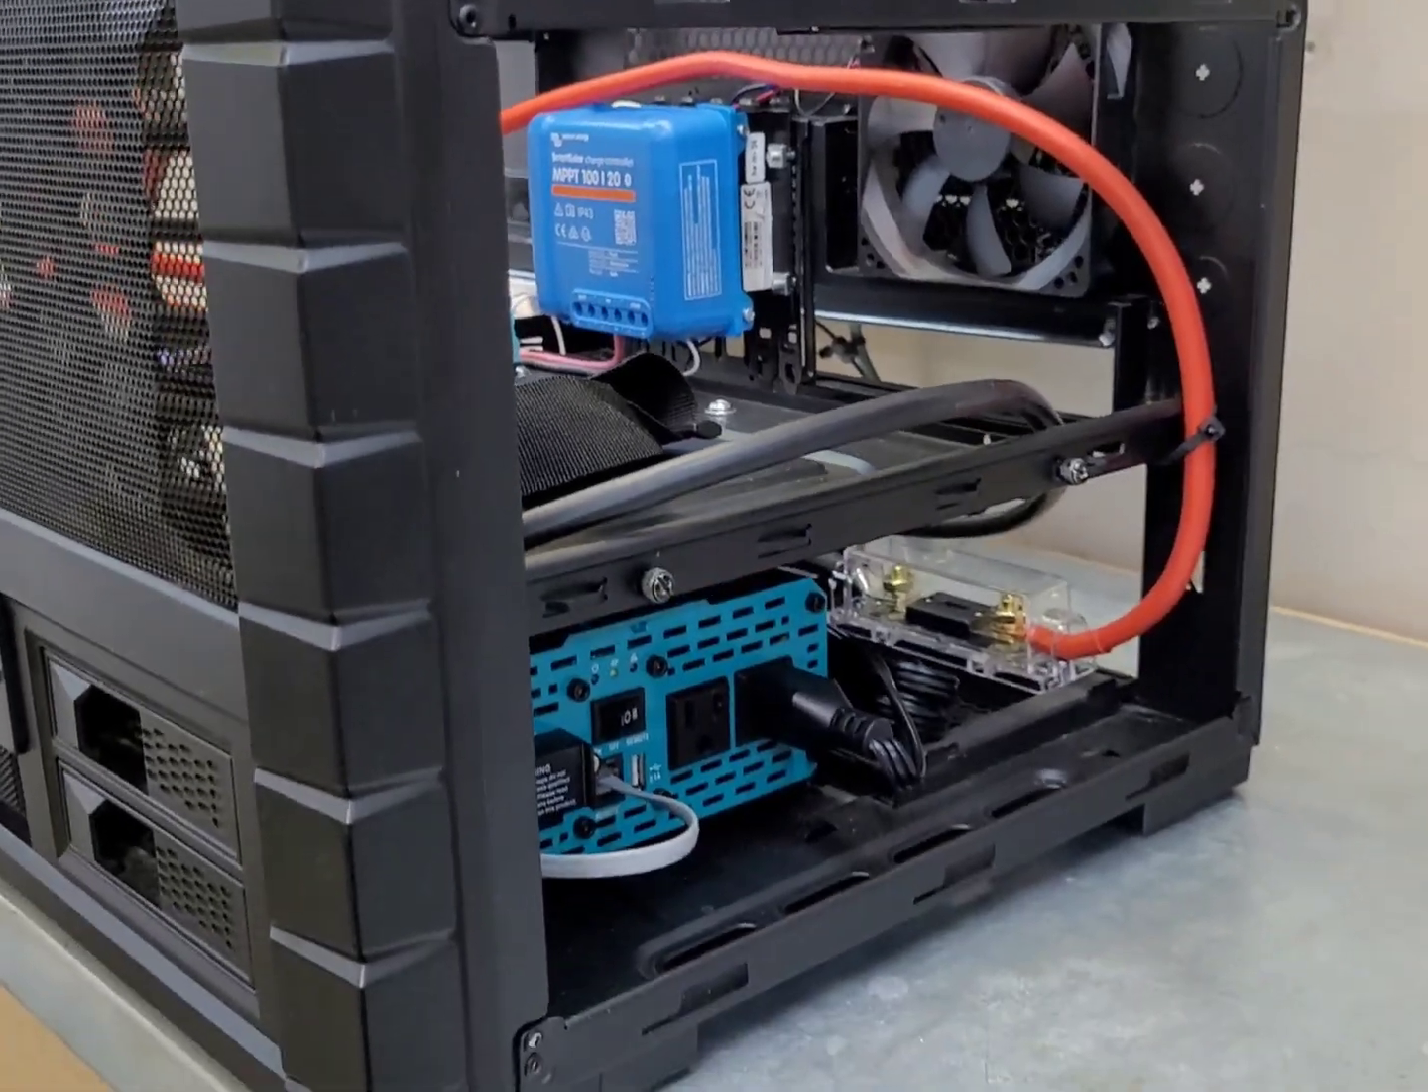I got the fuse mounted, charge controller, and the fan.